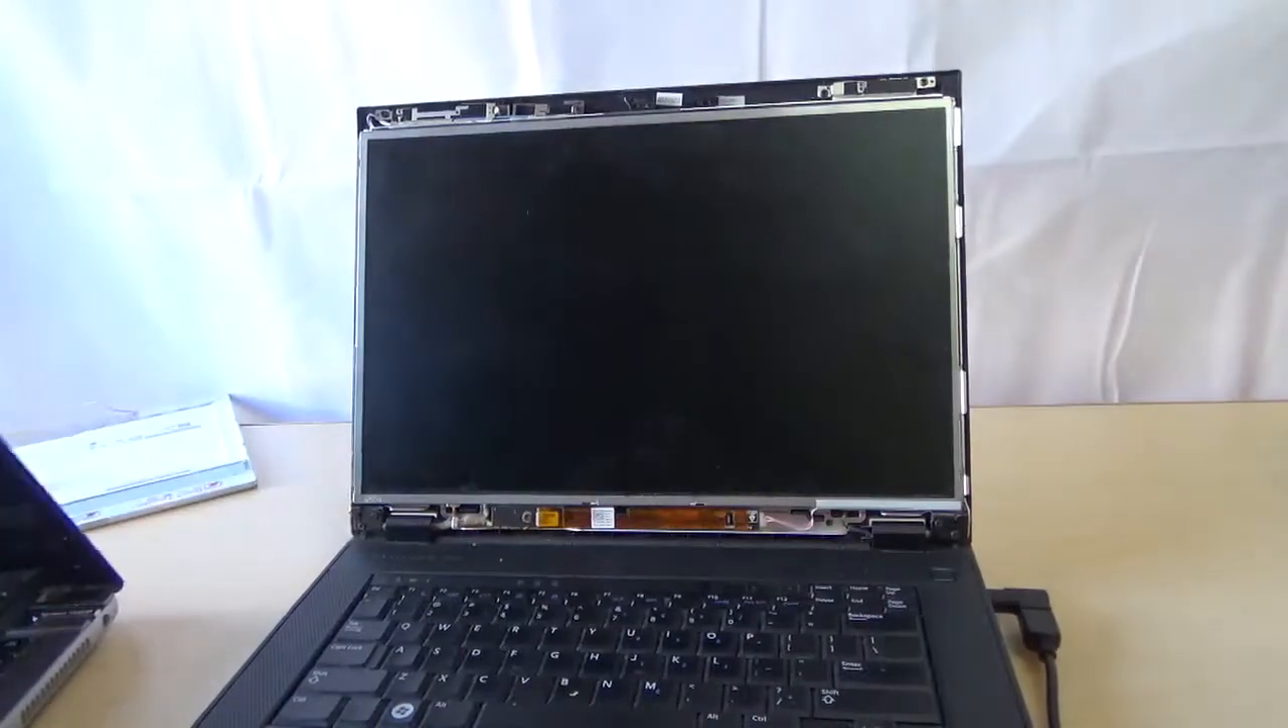So there we go got the bezel off.